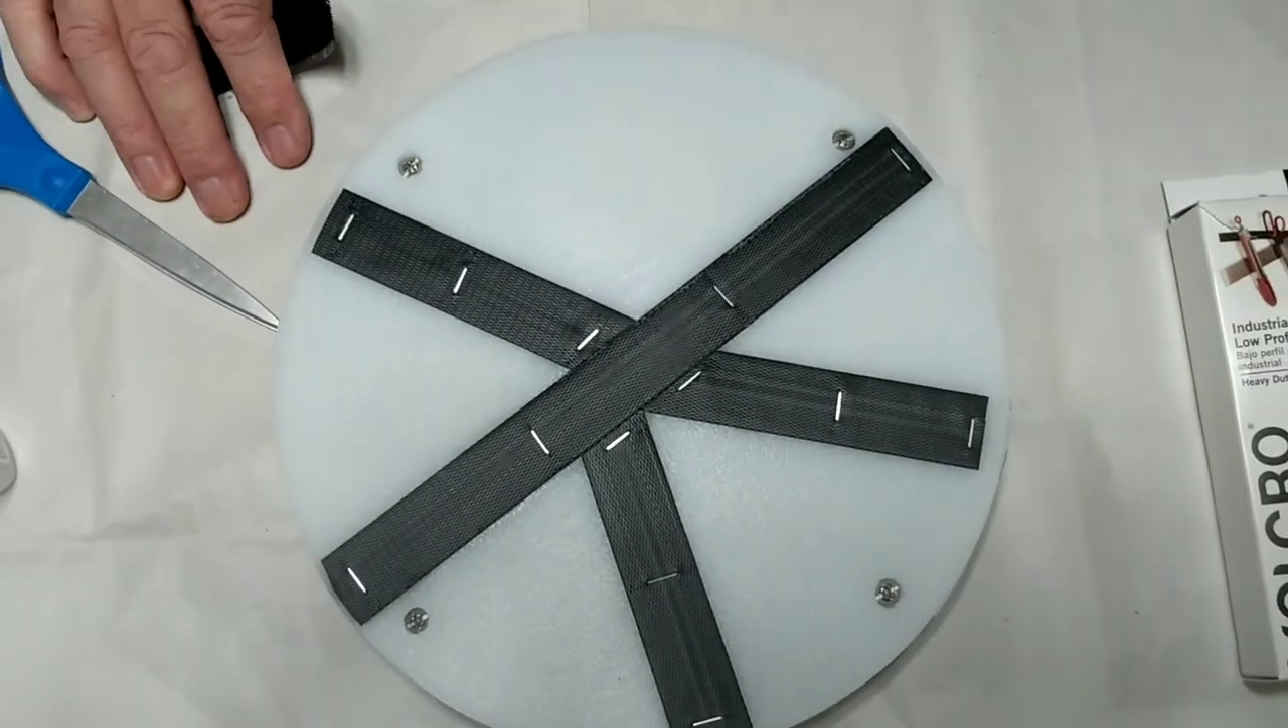Alright now that we've got the driver smooth I've gone ahead and I've applied some of the velcro to it.